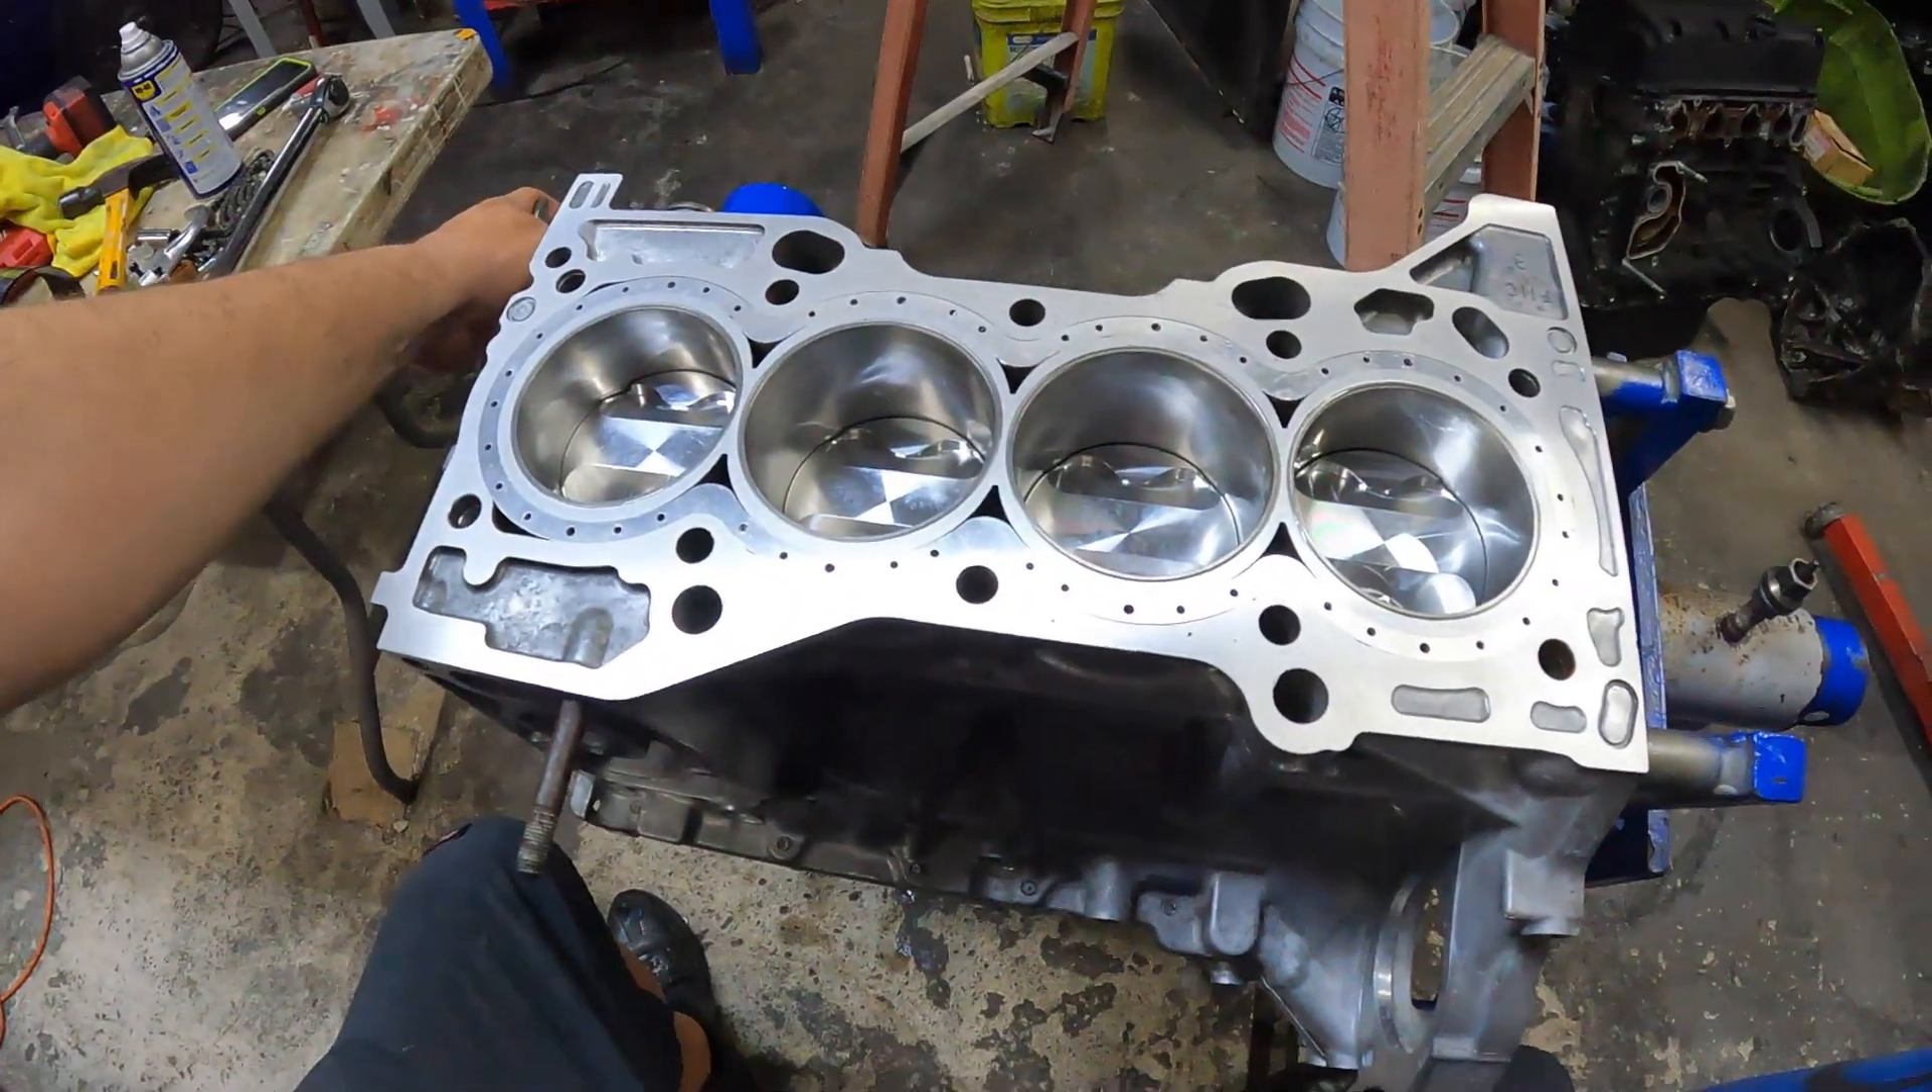Aquí tenemos El motor Con sus cuatro pistones Instalados.